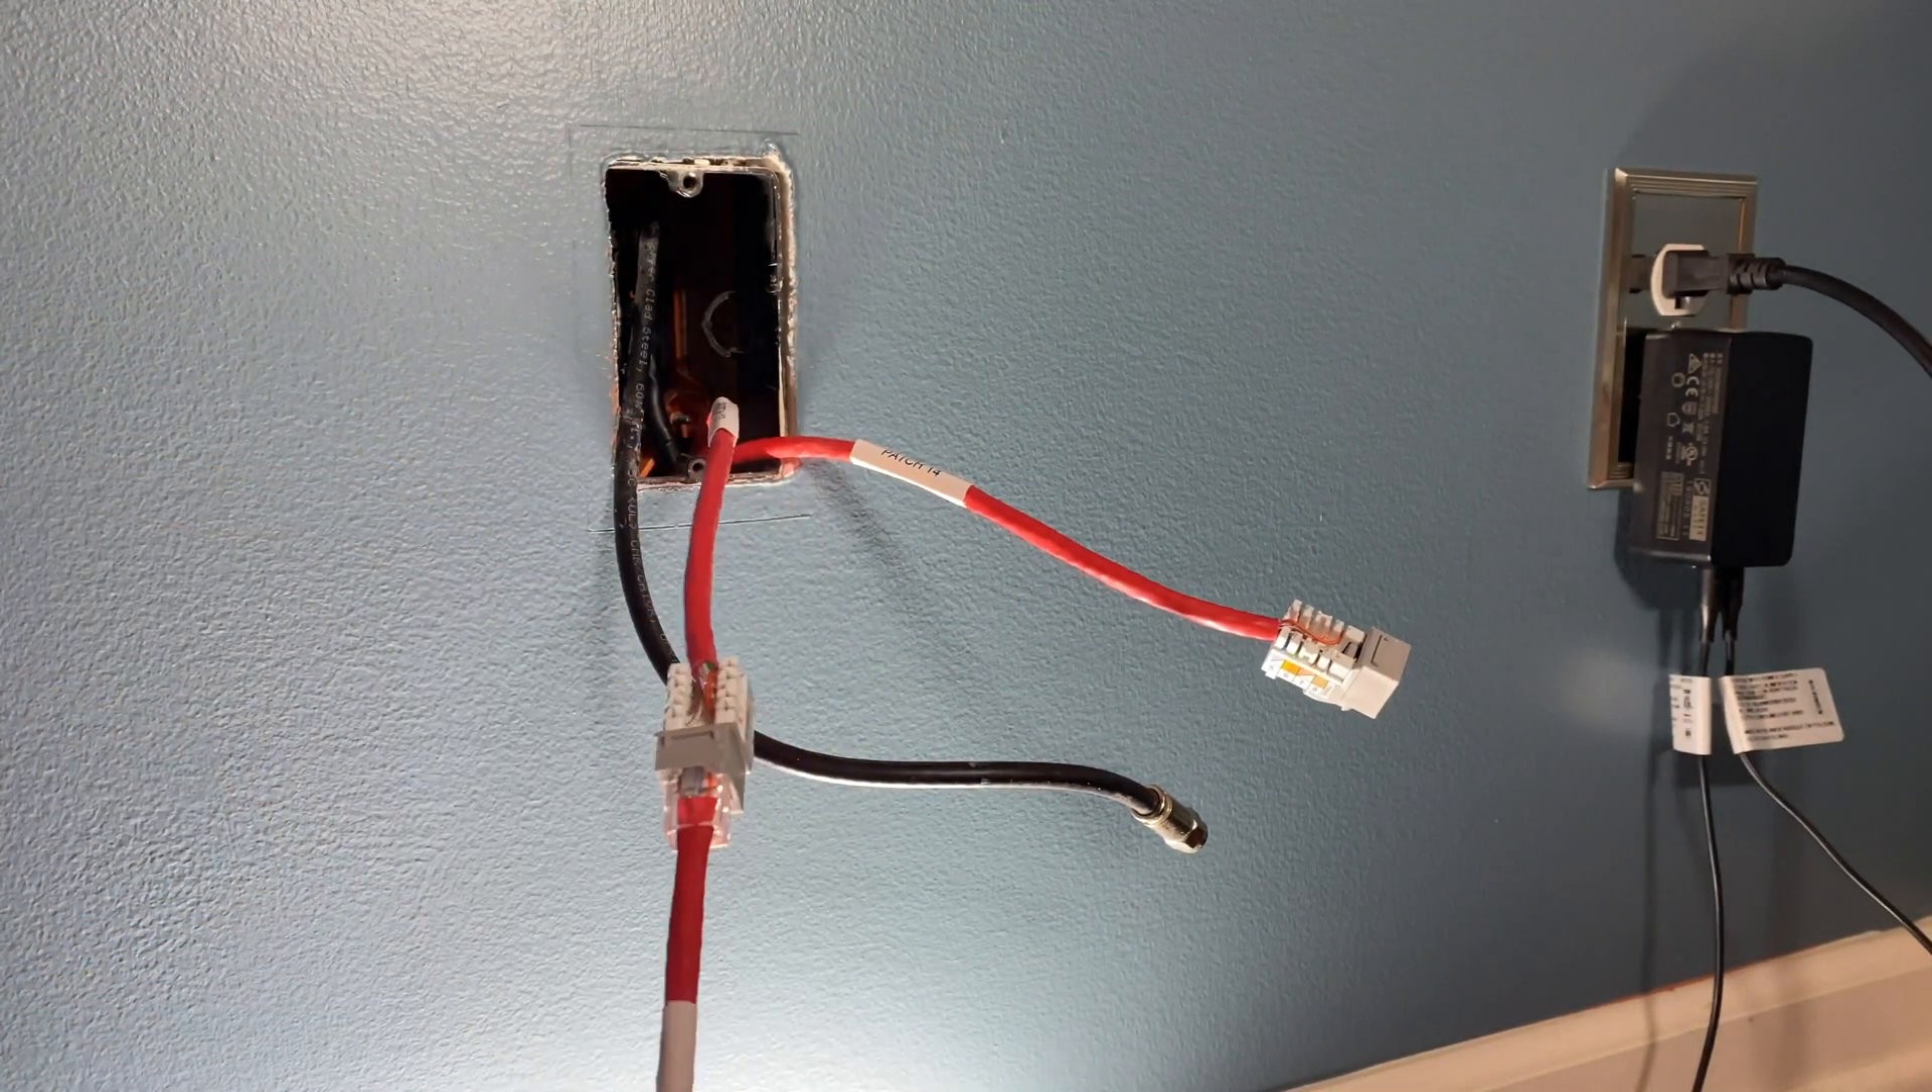Okay, so now that we've got these terminated with our keystones and we've got our labels on there, we're going to take just a regular network checker and we're going to go downstairs in the basement and check this.